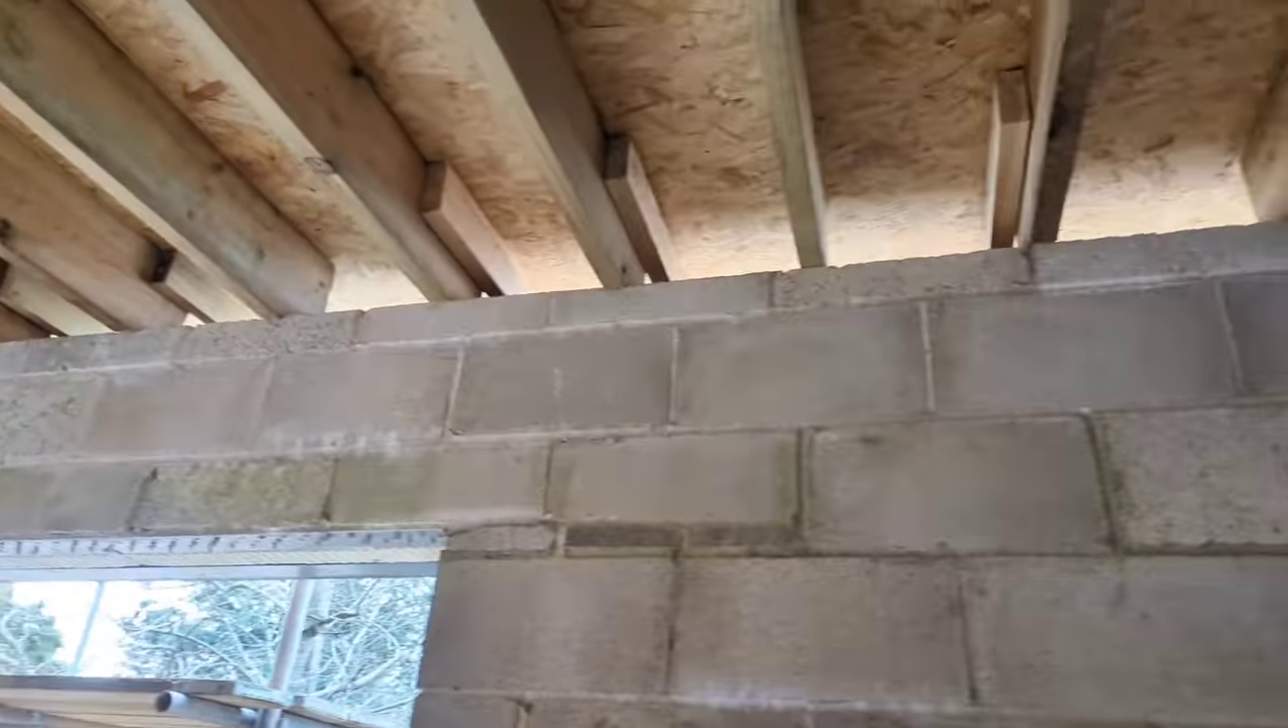I just need to put all of my blocks in between all of this joists.